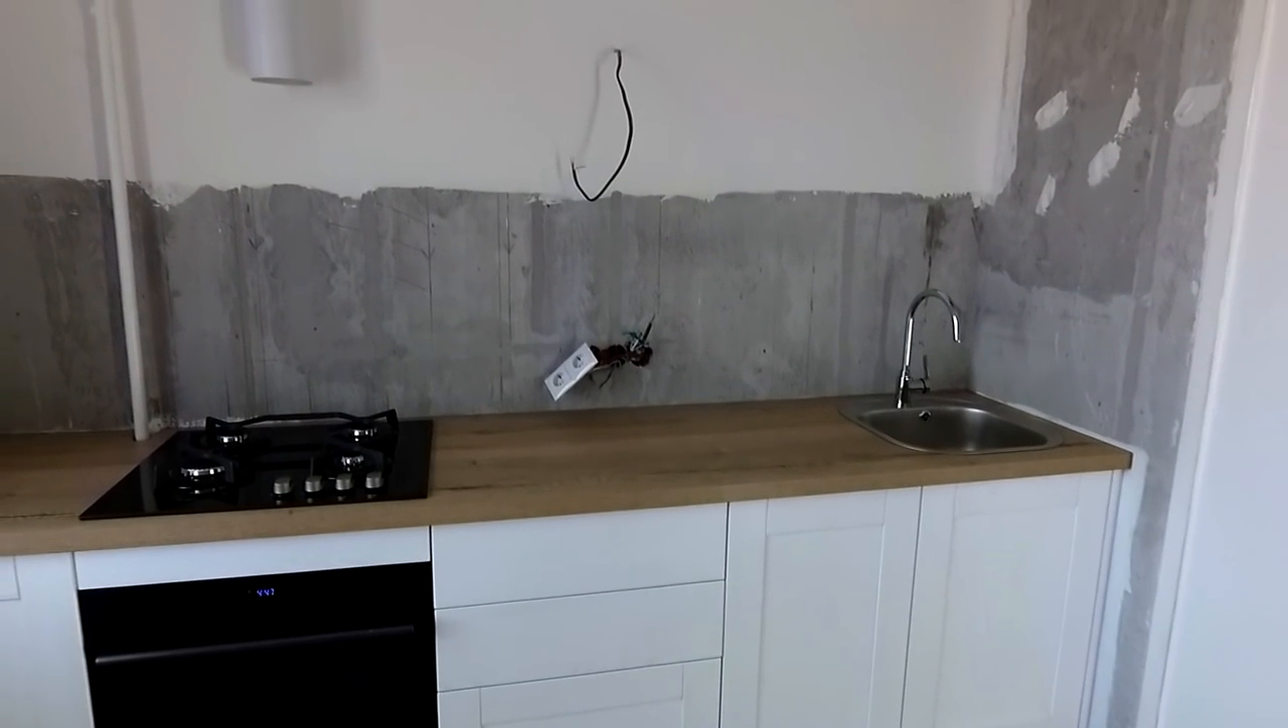Я уже собрал нижние ящики и установил столешницу.